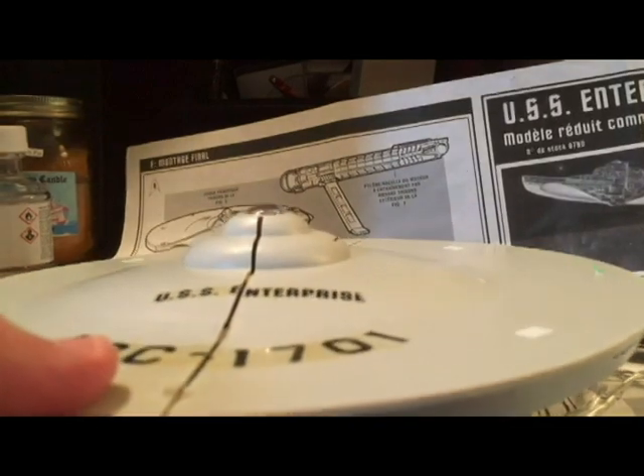Okay, so I went ahead, they're both halves of the primary hull are glued, they're in place, um, the decals are on, and the detailing paint has been painted.